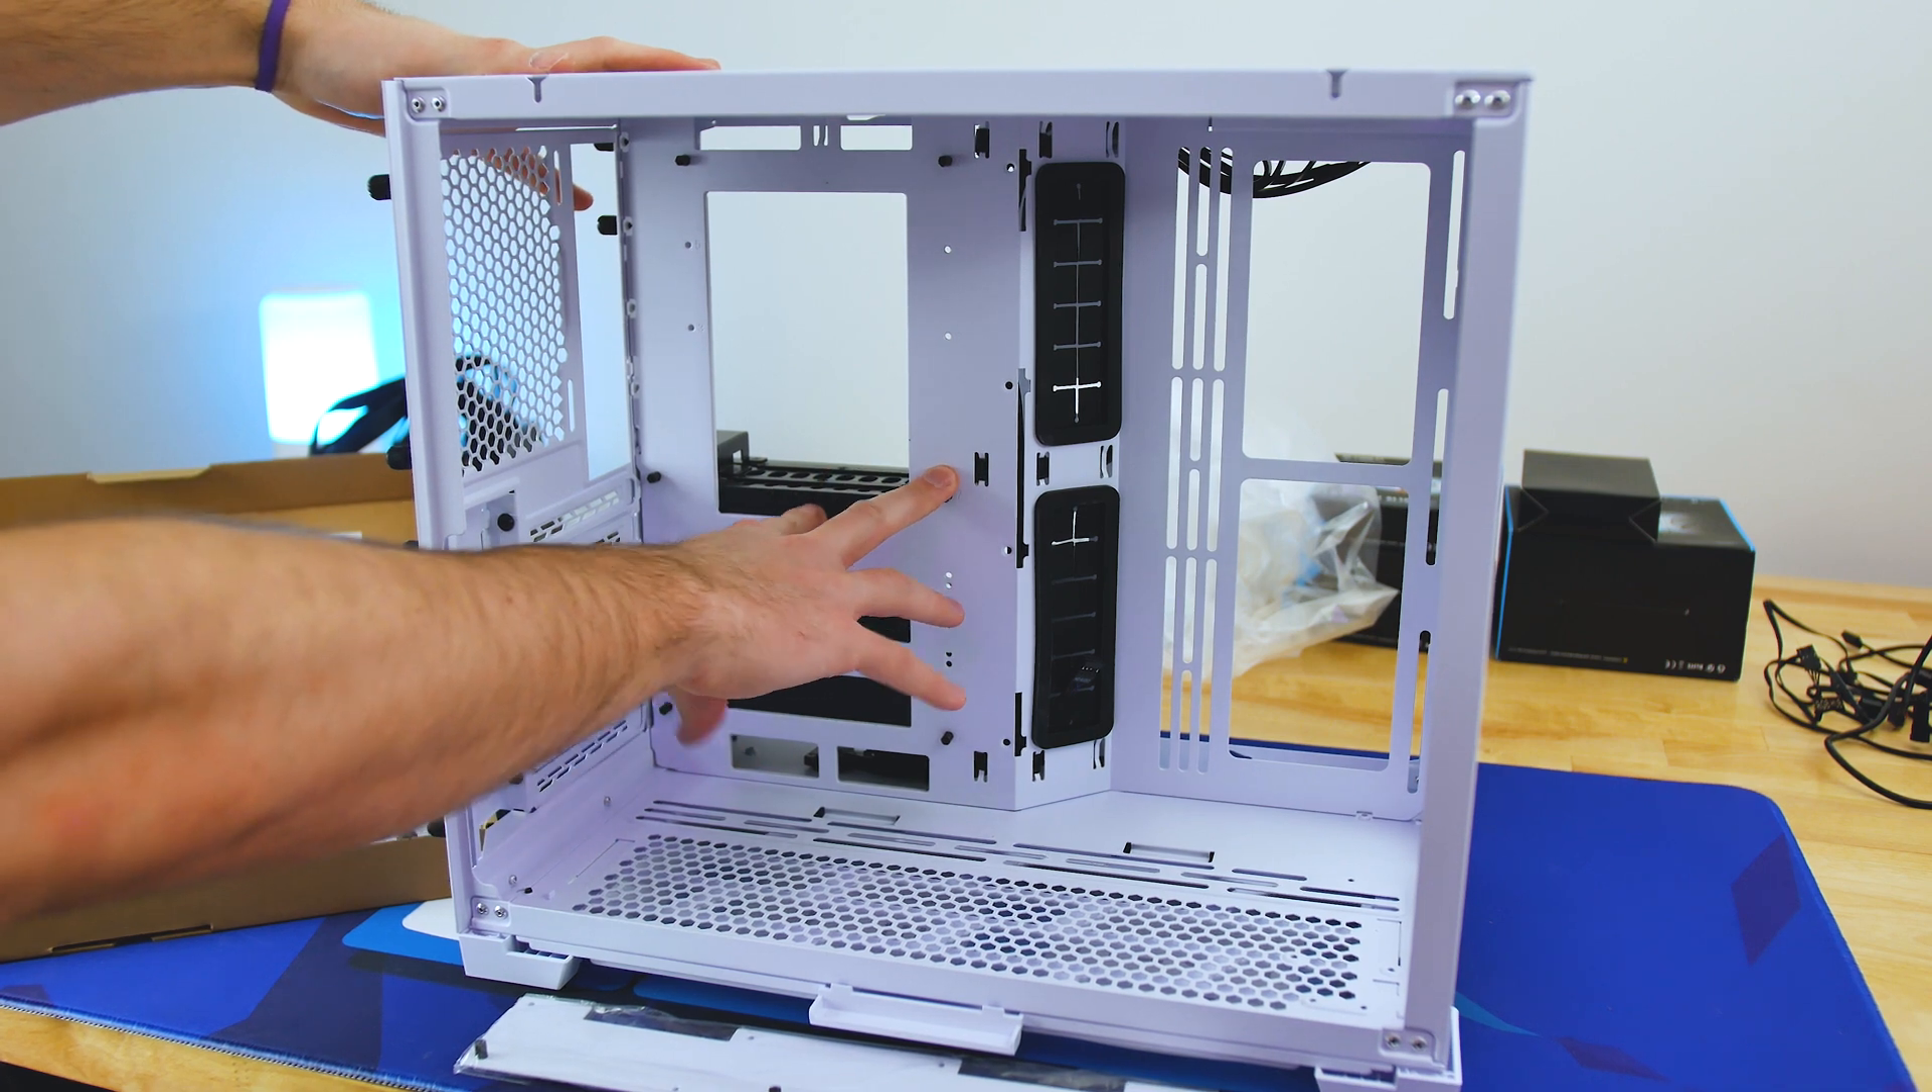Now that we have the panels off, we can get ourselves acquainted with the case.